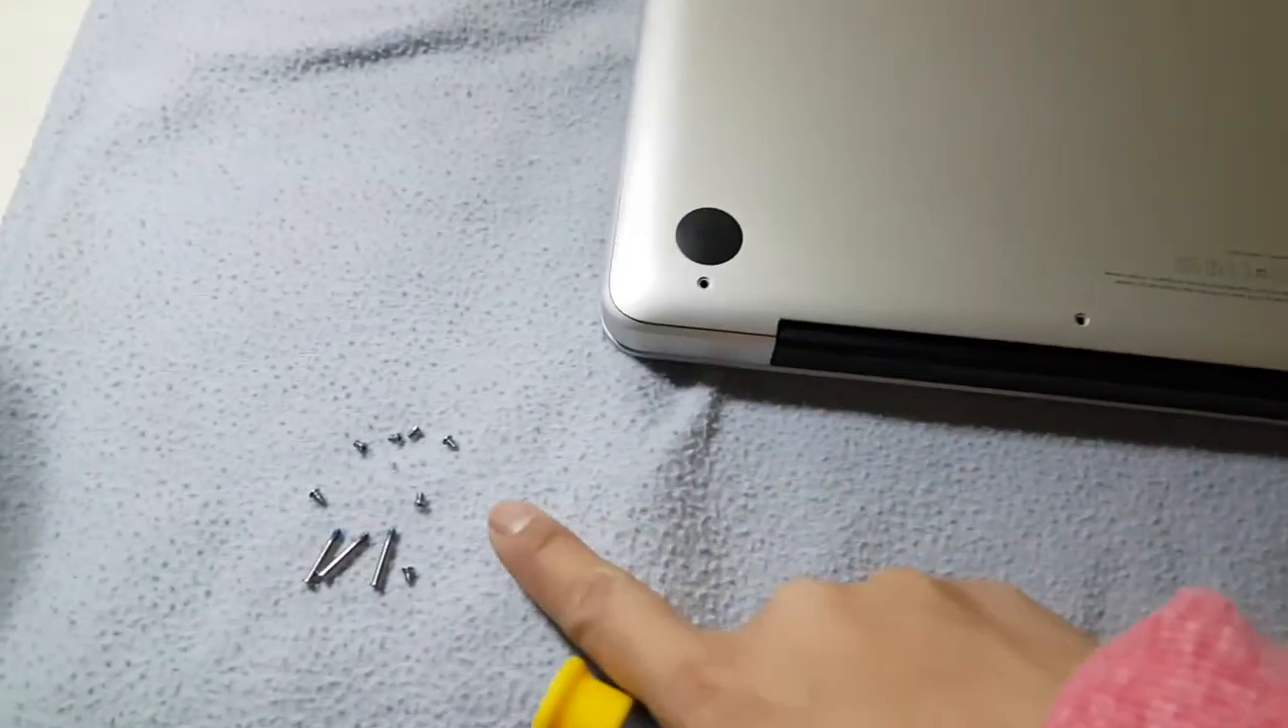I already unscrewed all these screws.